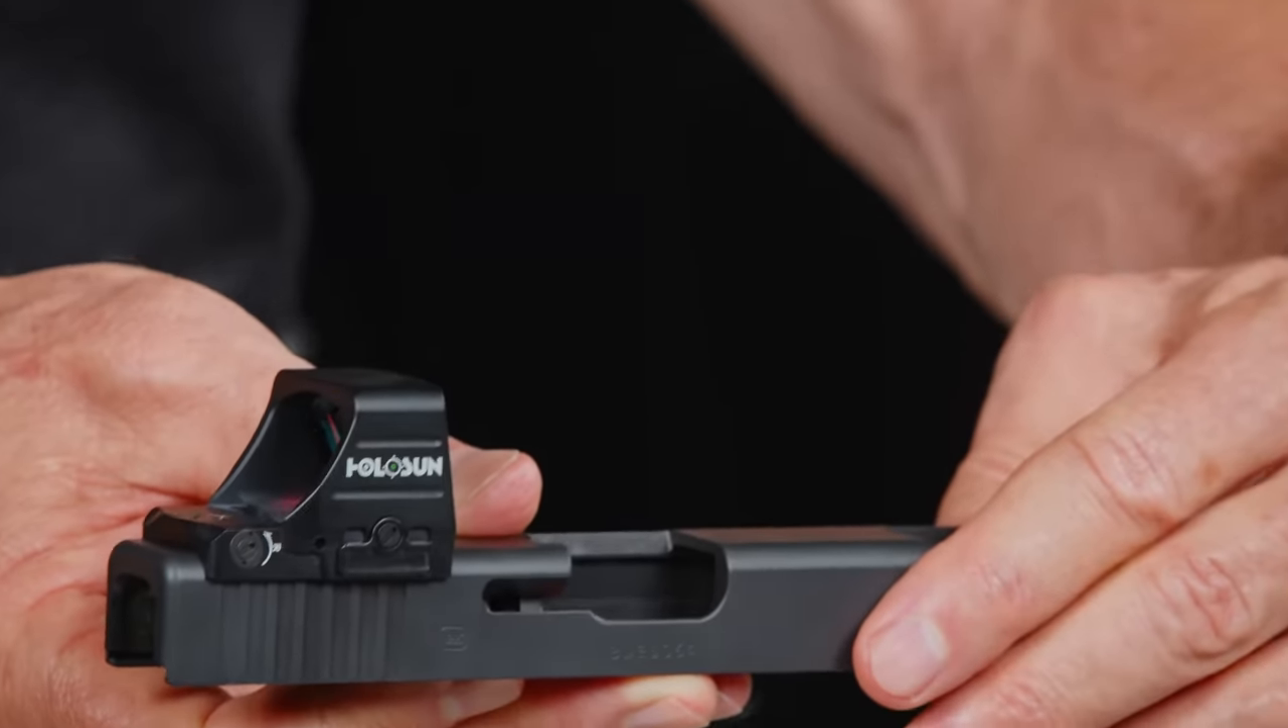This just happens to be a demonstration that this new 507 comp fits perfectly. See how it looks and how low it looks in there.